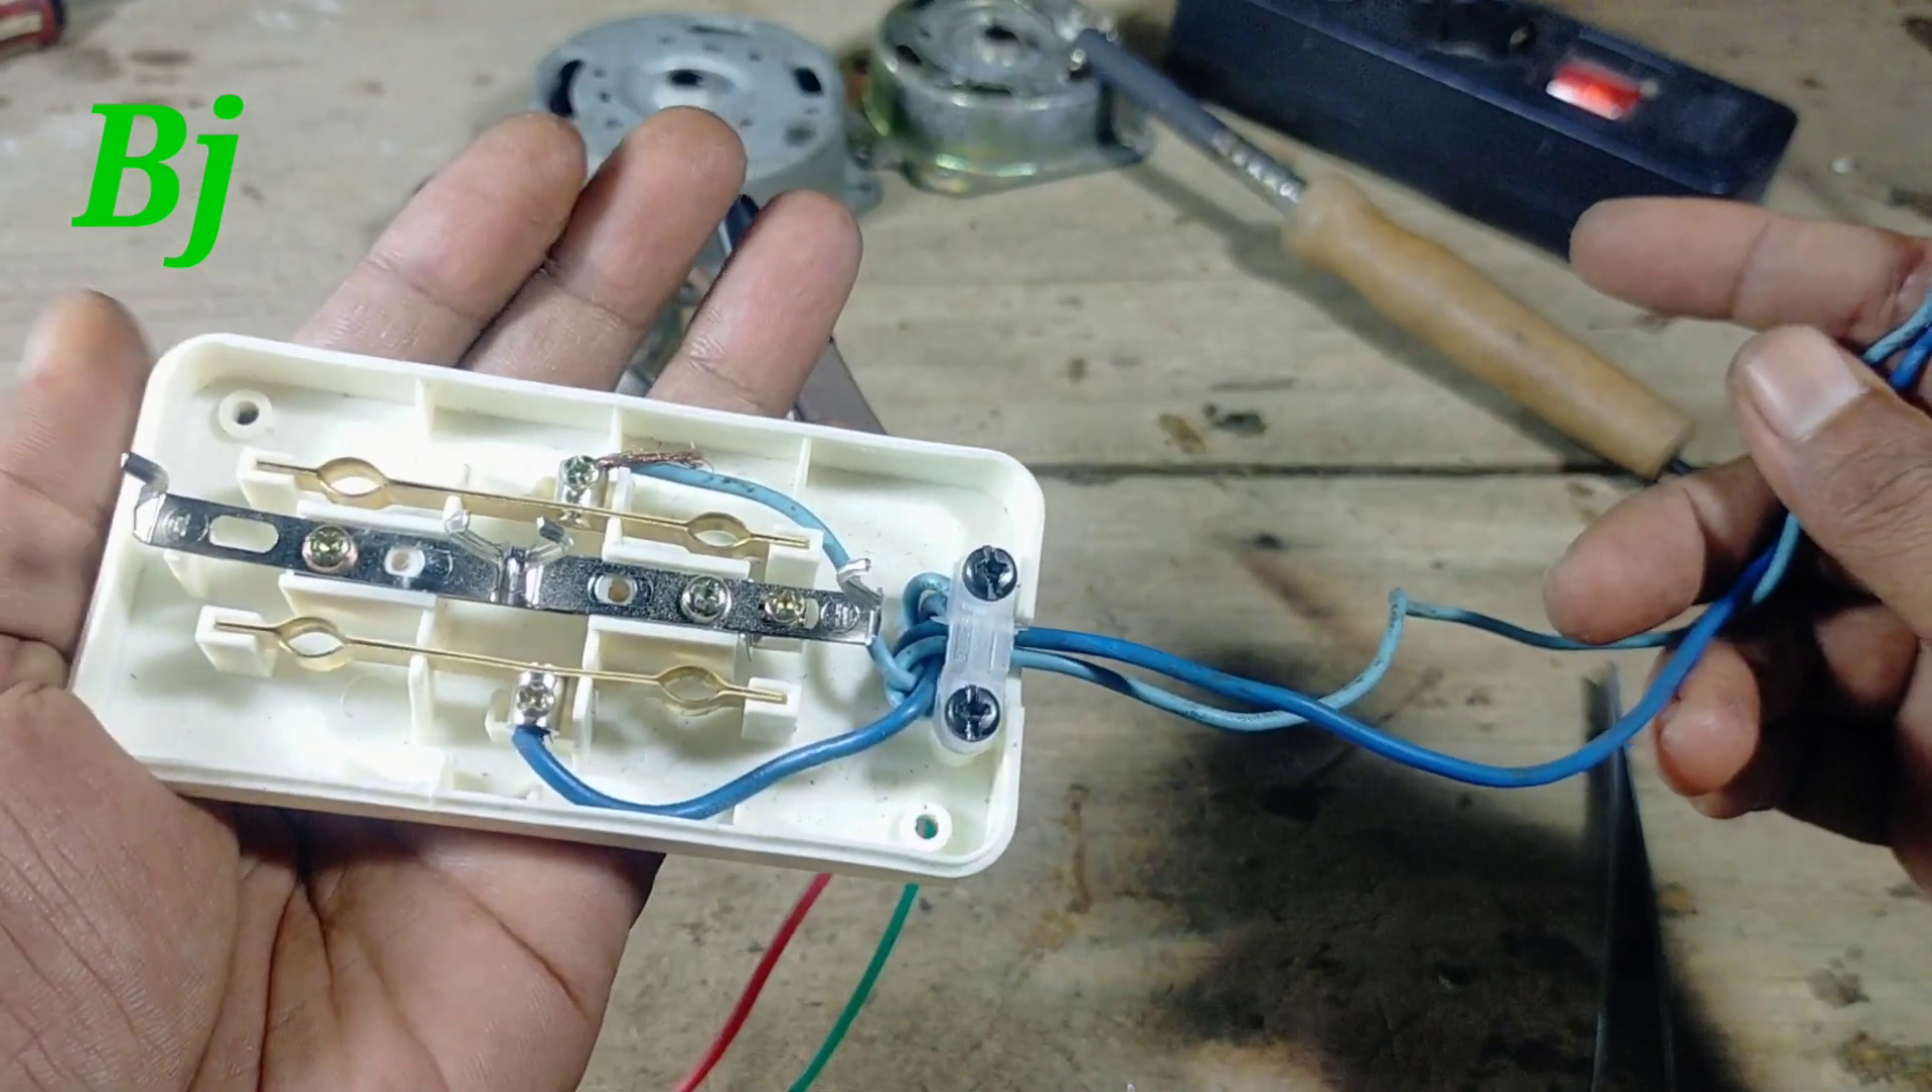Ini stop kontak yang sudah terpasang dengan kabelnya tinggal menyambungkannya.